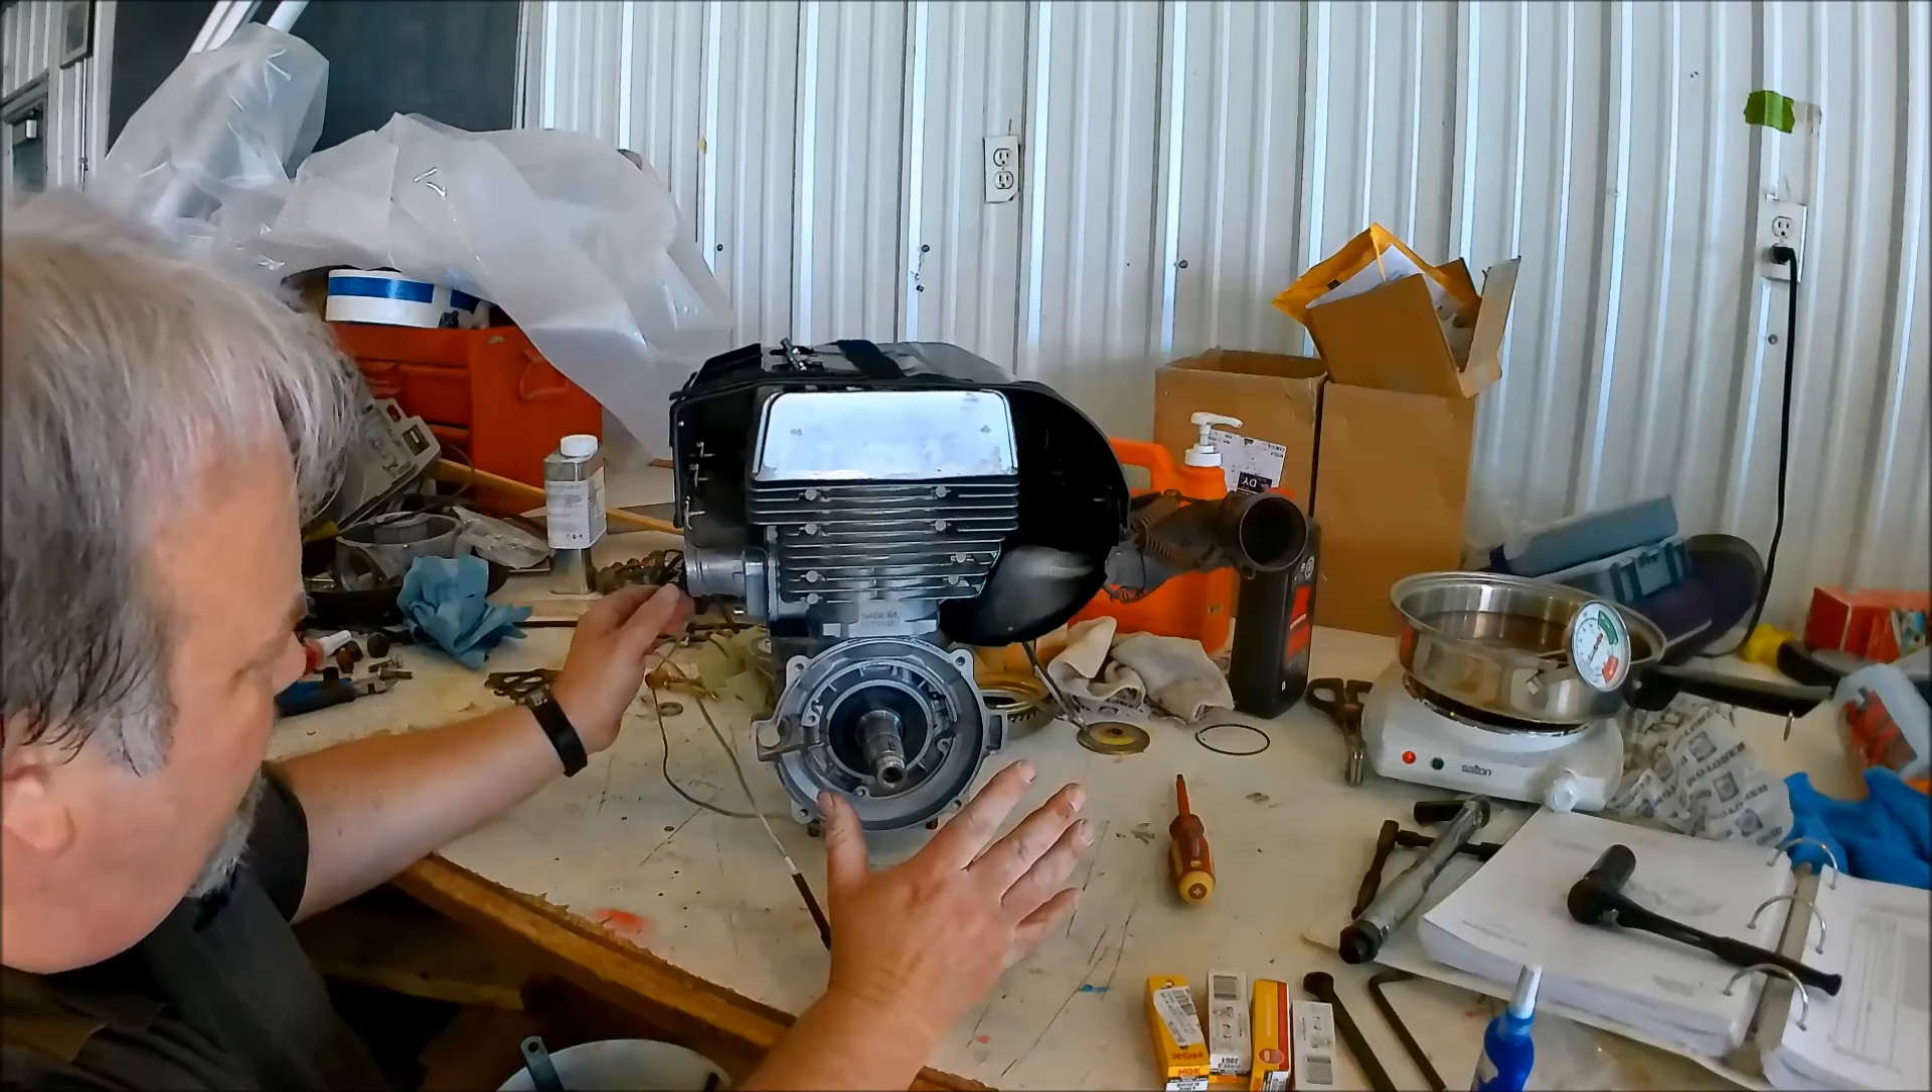Yeah, there's quite a bit that needs to be mounted yet on this side of the engine.